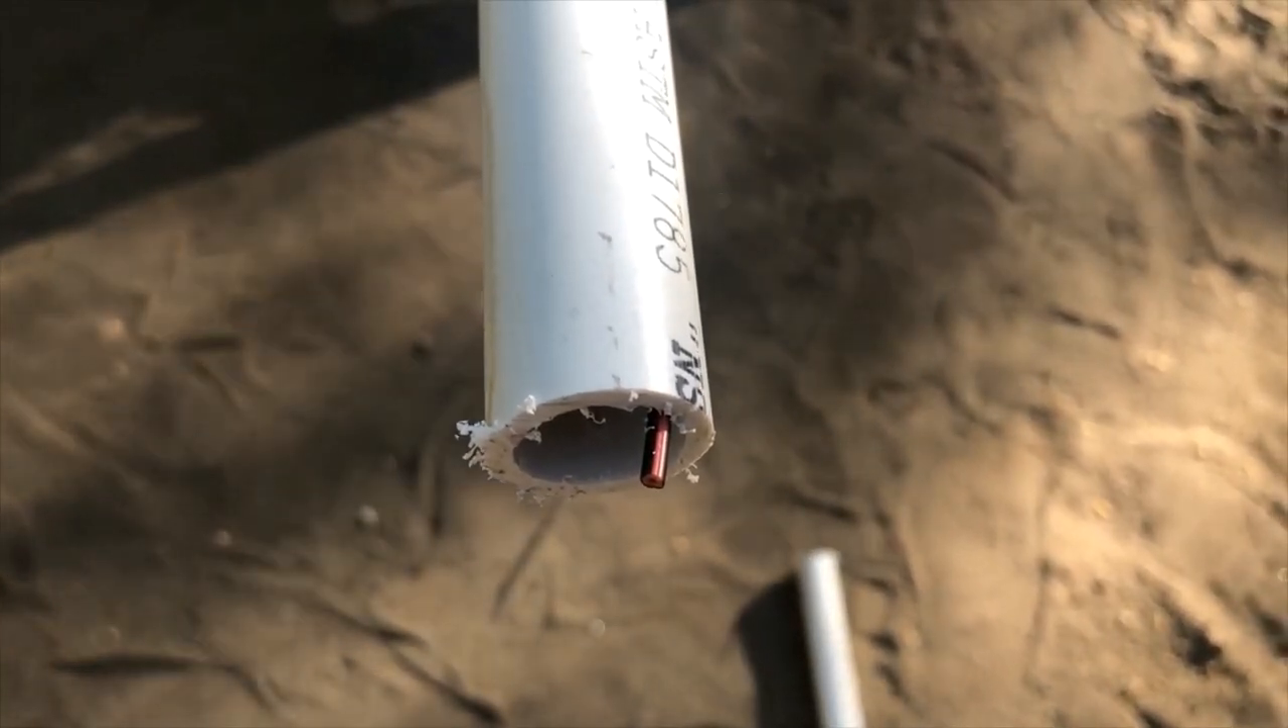Okay, we have the wire just barely hanging out of the pipe, and we're going to tape it down.